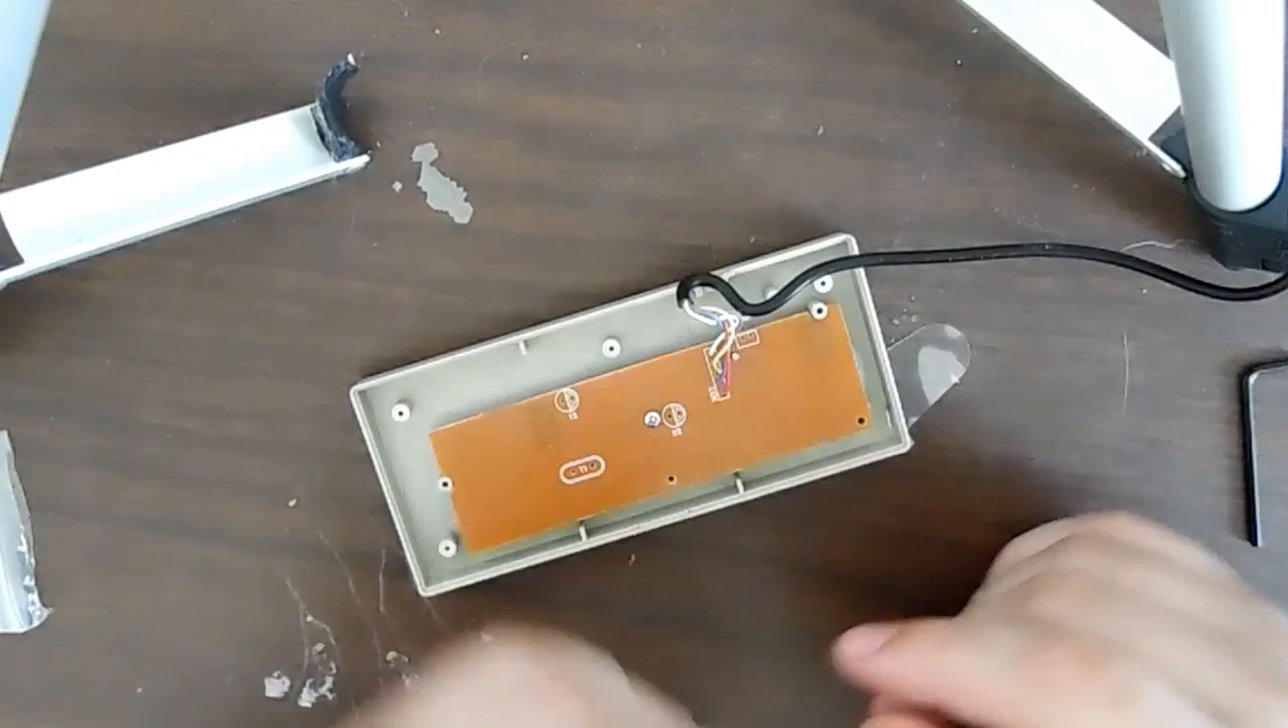Okay, so I got the NES controller taken apart.